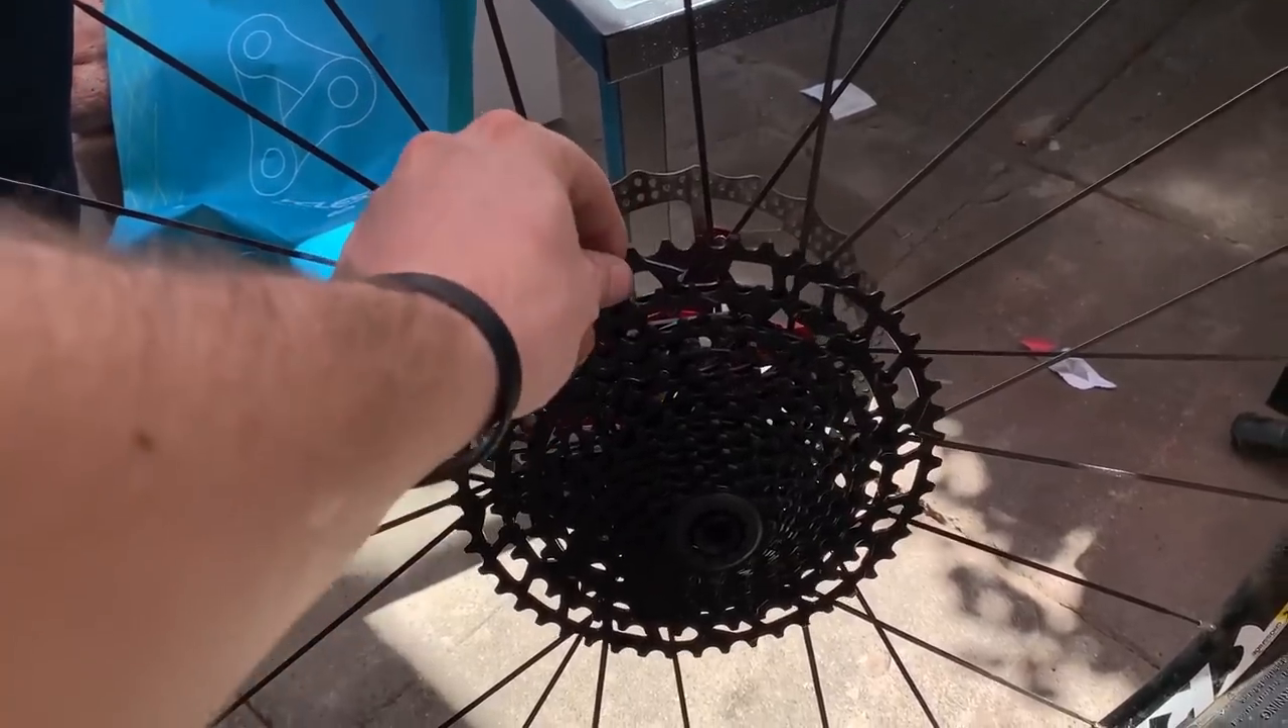Ahí podemos ver Que quedó instalado El nuevo piñón.